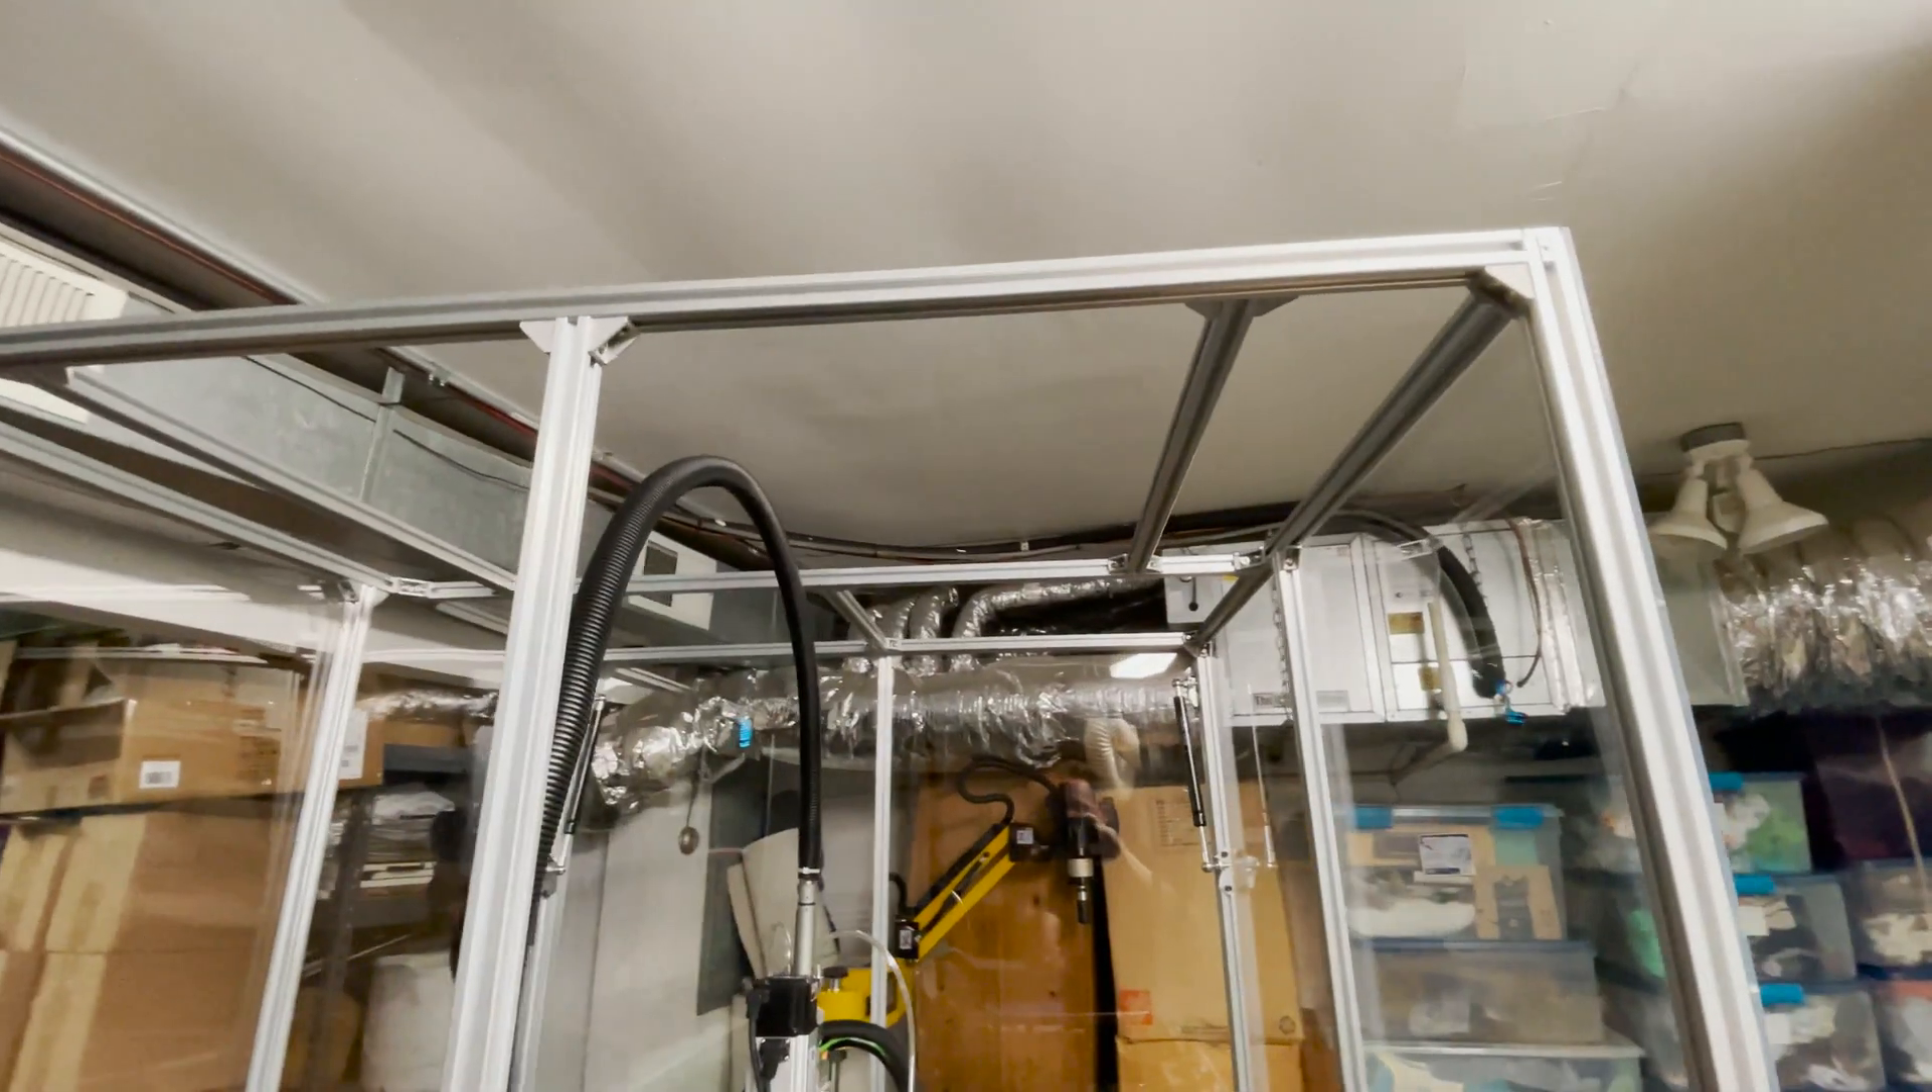I've got the extrusion installed for the top of the enclosure.